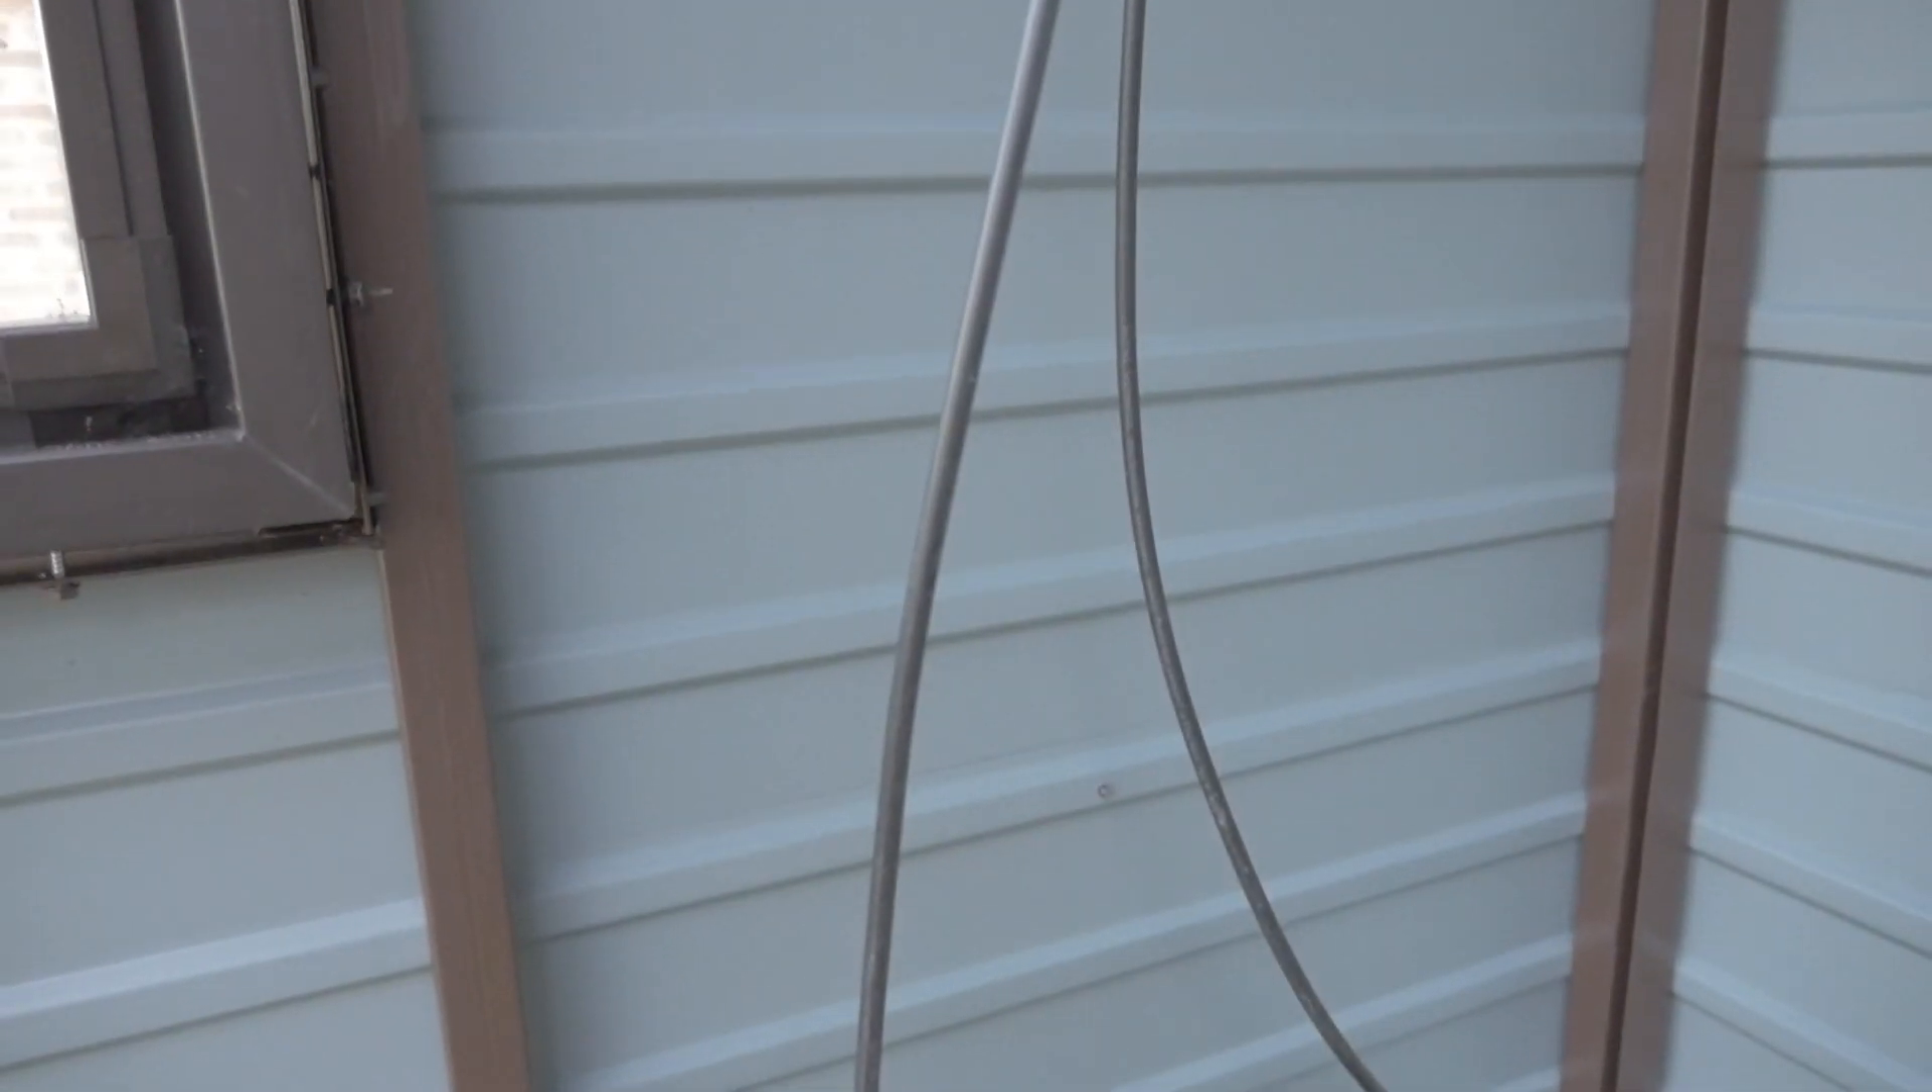So I've brought the cables in from outside and they now run down this panel here, ready to connect to the MPPT controller in a moment.